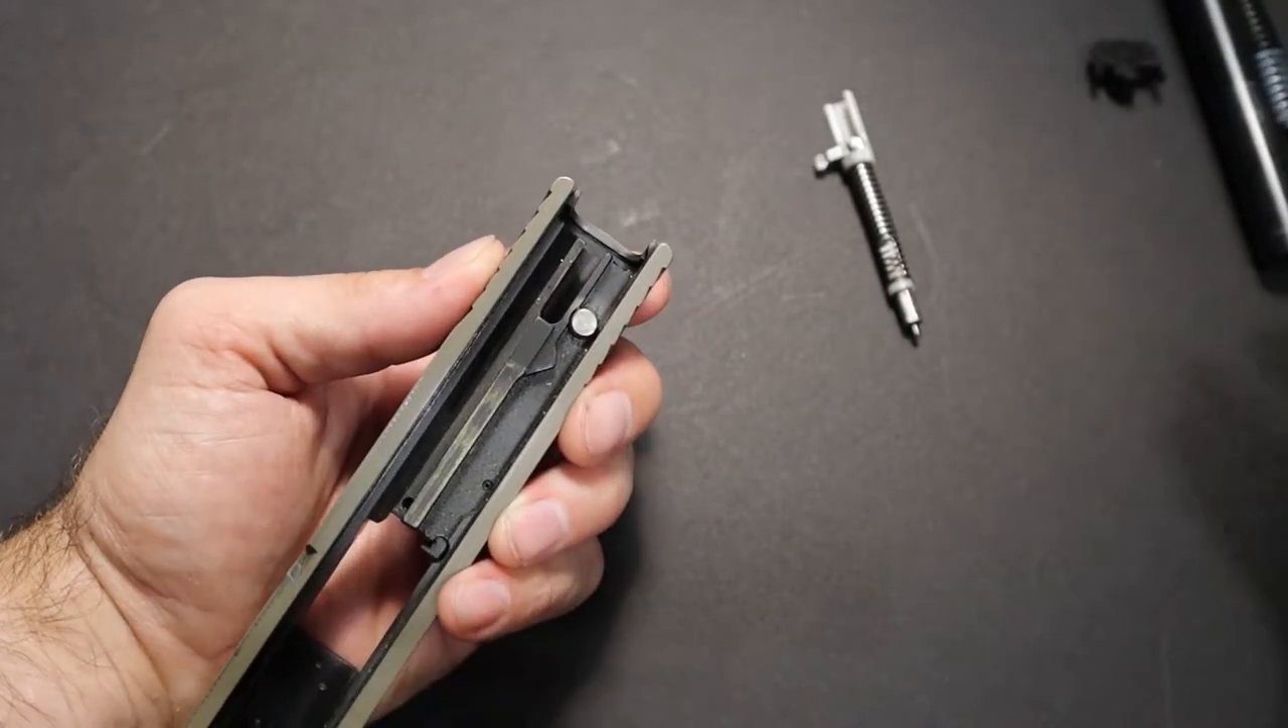Now your firing pin is out.